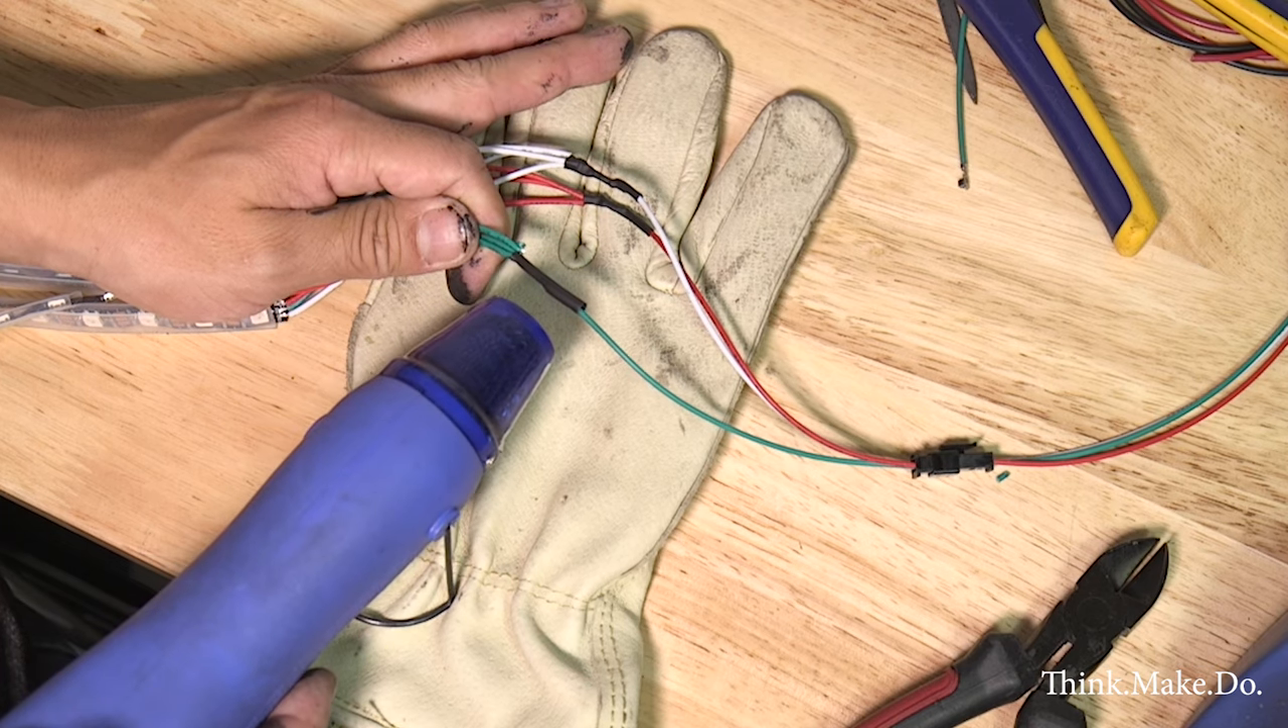And so I bundled the four strips together and I'm combining them into one common wire or one common bundle that has a quick disconnect you can see right there on the right hand side.